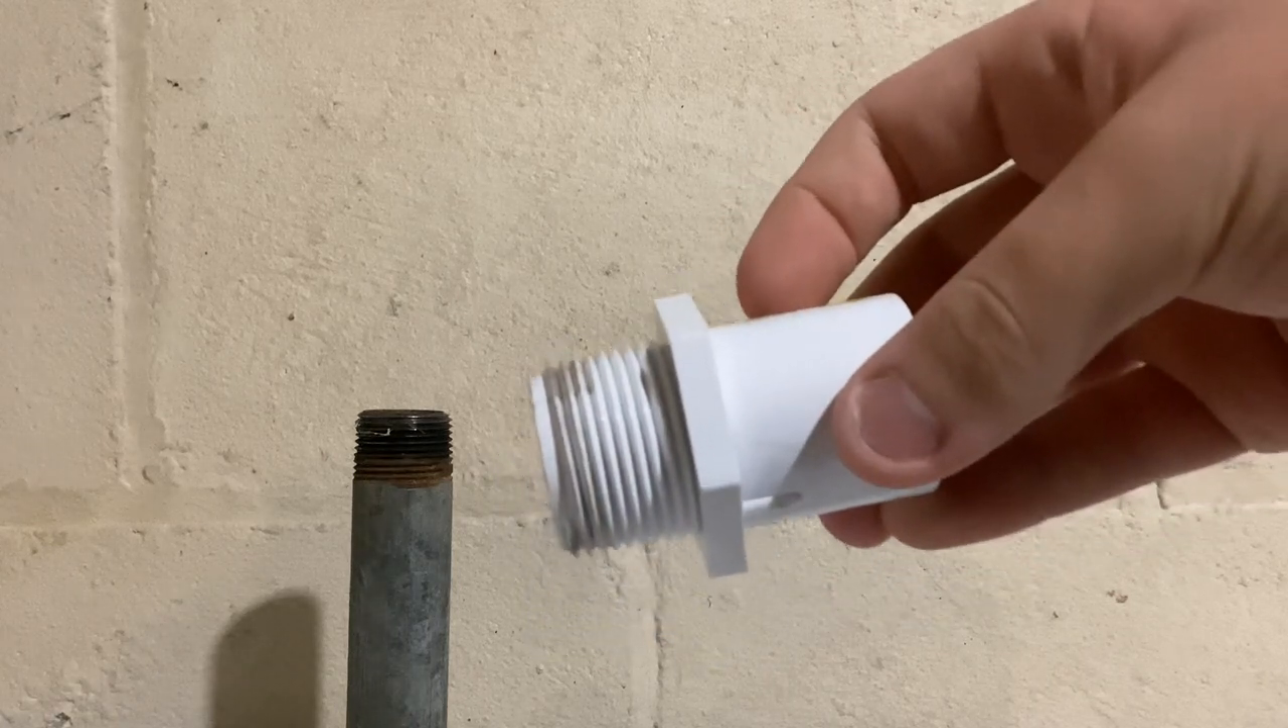Of course, I can't just take these two pieces and screw them together because they're both male threads.